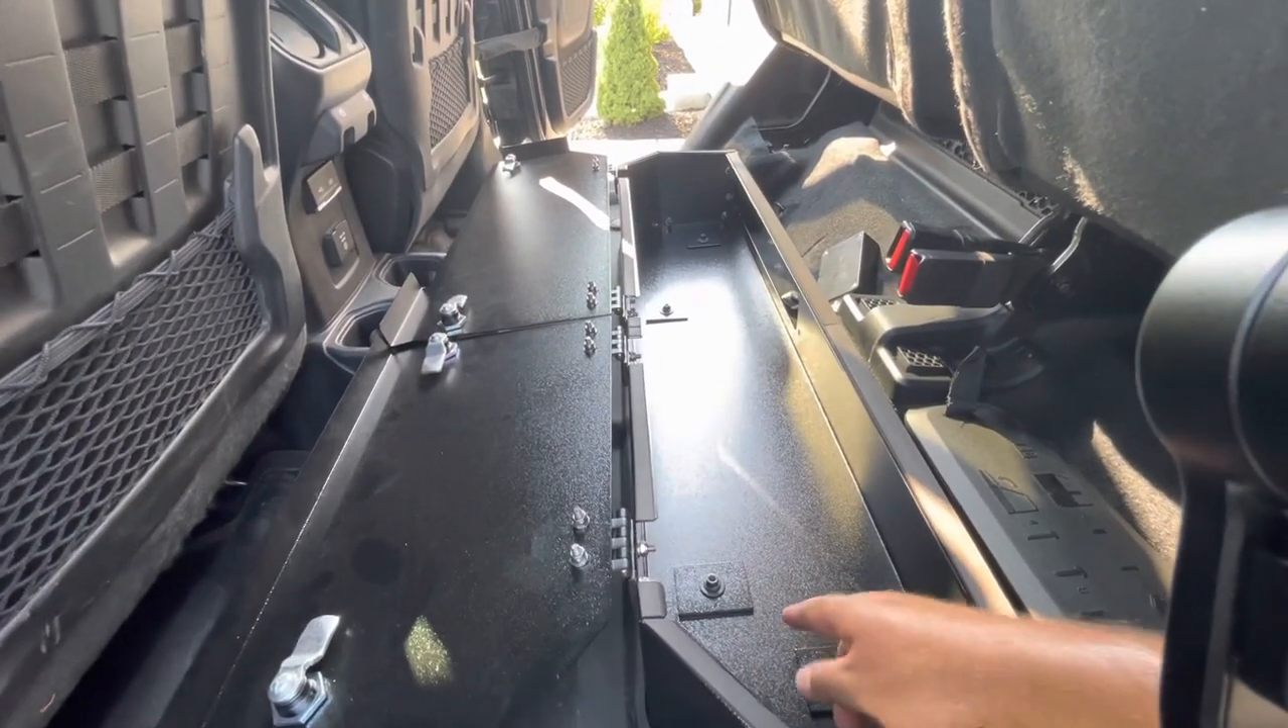Just like that, we've got the main part of the box installed. You can see that we use that plate here on the top. Again, using our factory bolts. We did that all four locations here.